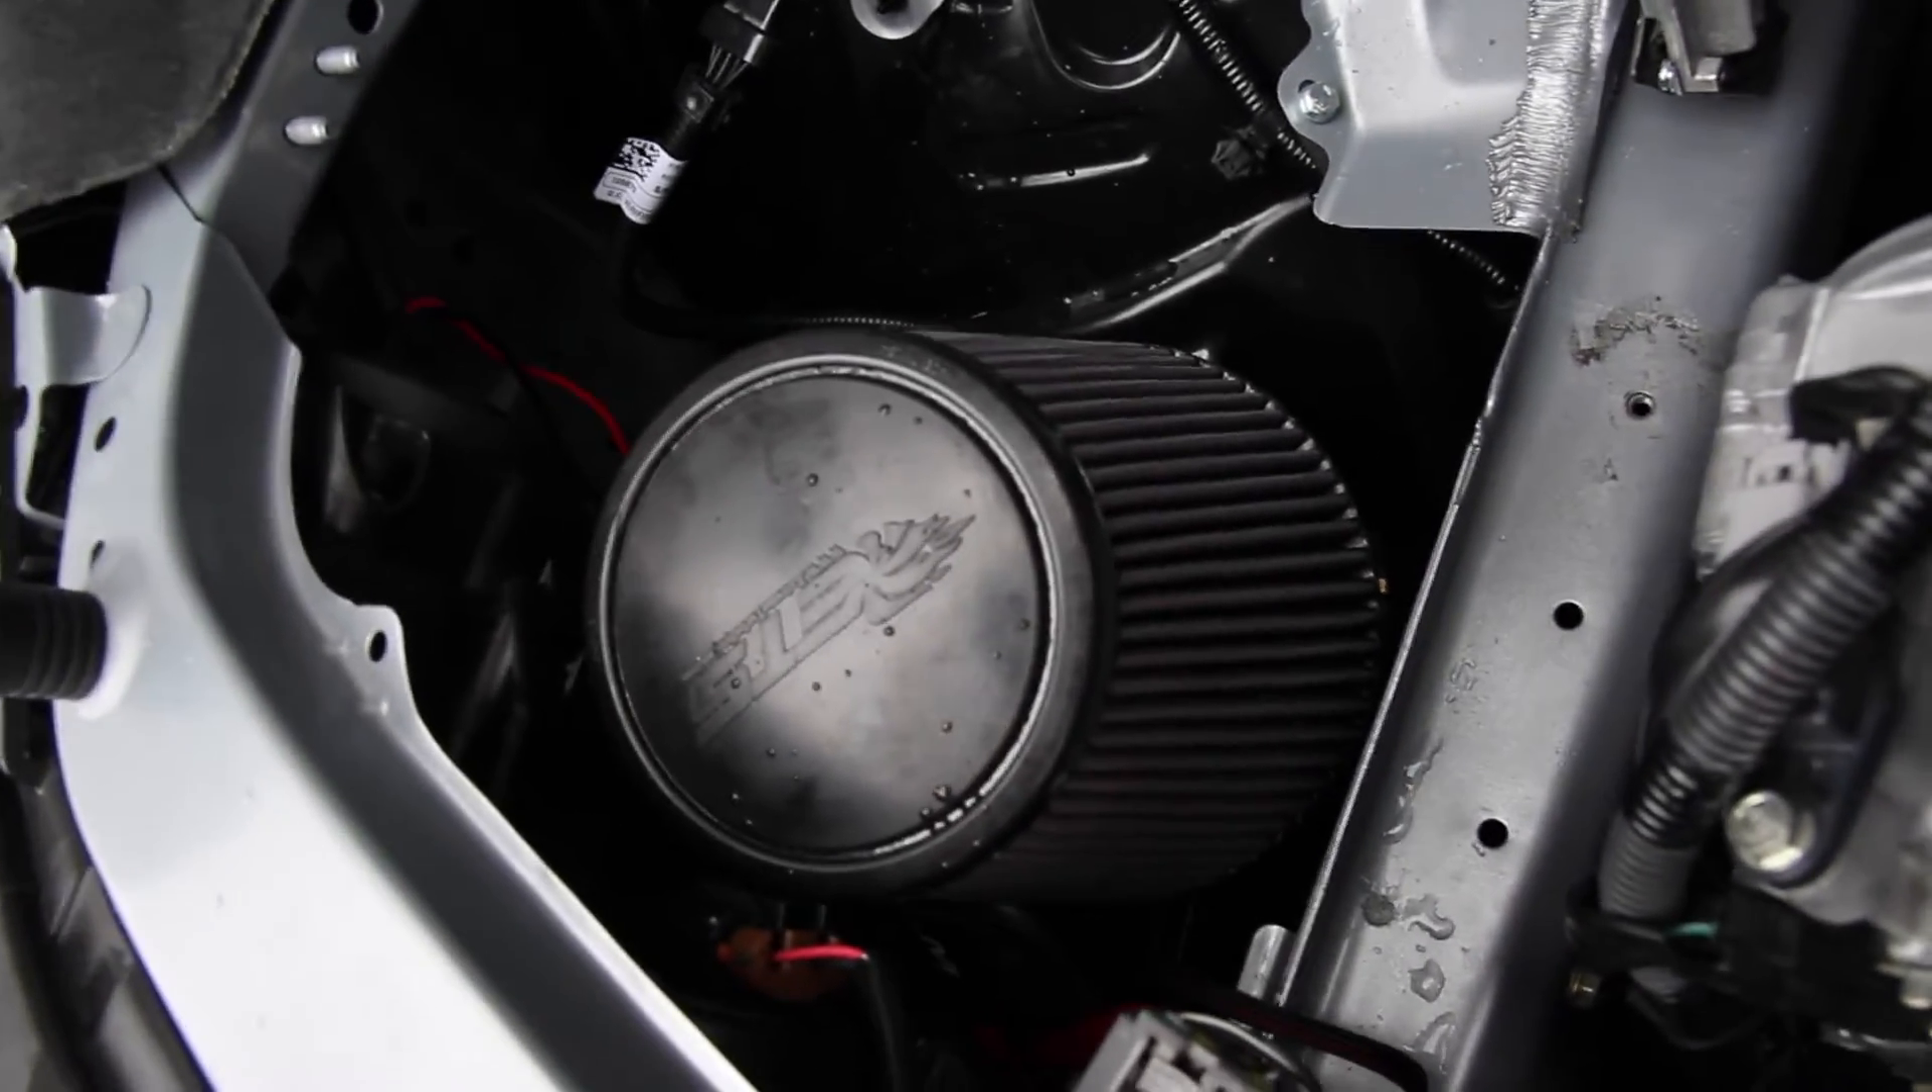Alright guys, as you can see The intake is on.